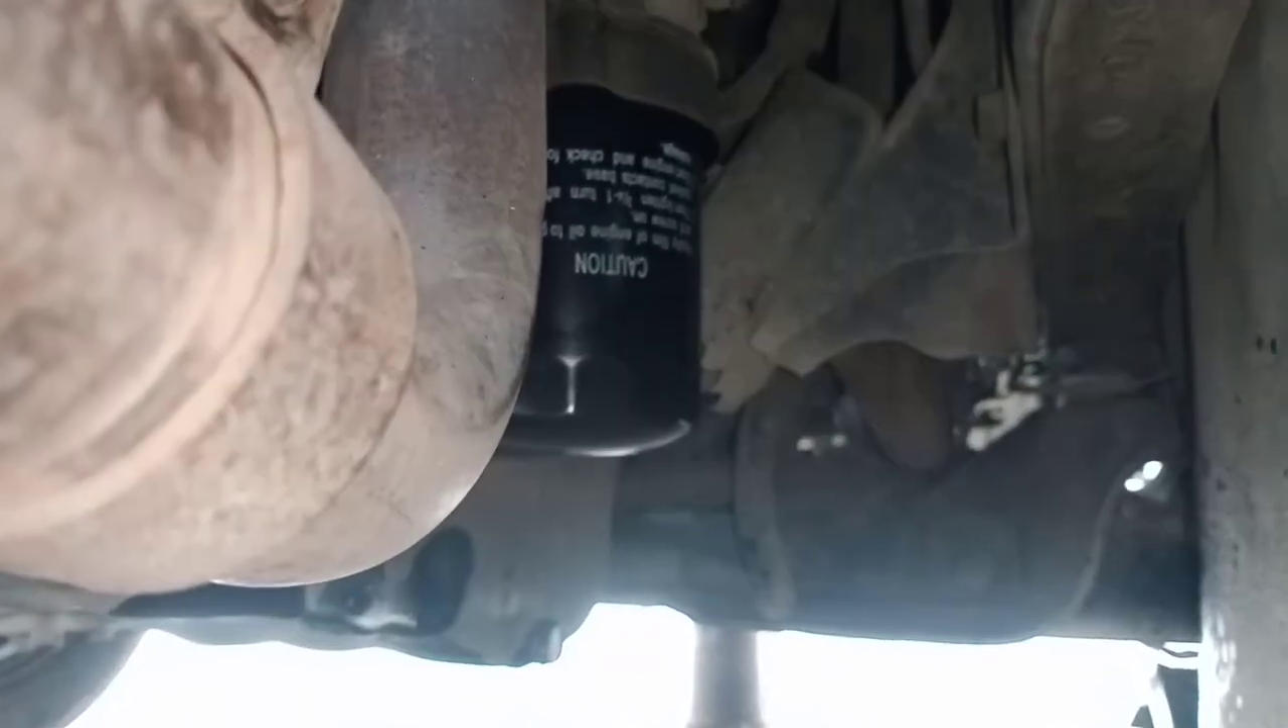Ayan guys nakabit ko na at nahigpitan ko na yung filter nya.